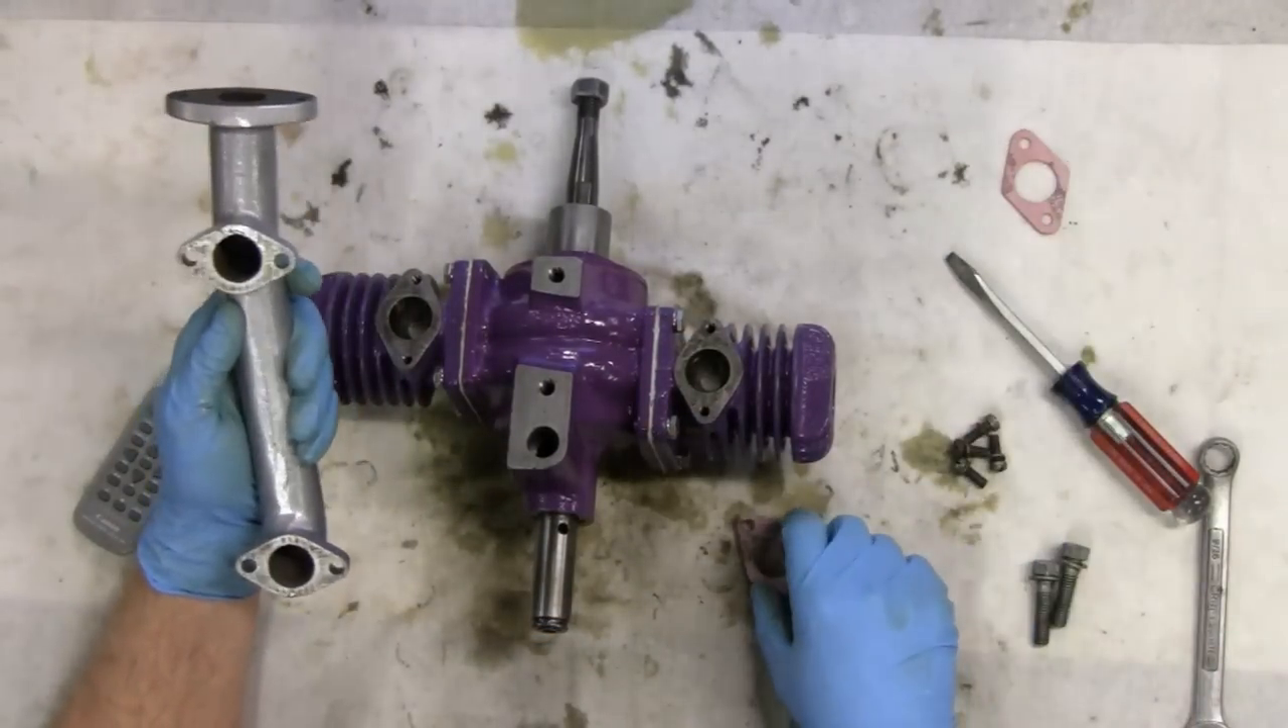Alrighty, I got both the cylinders on.